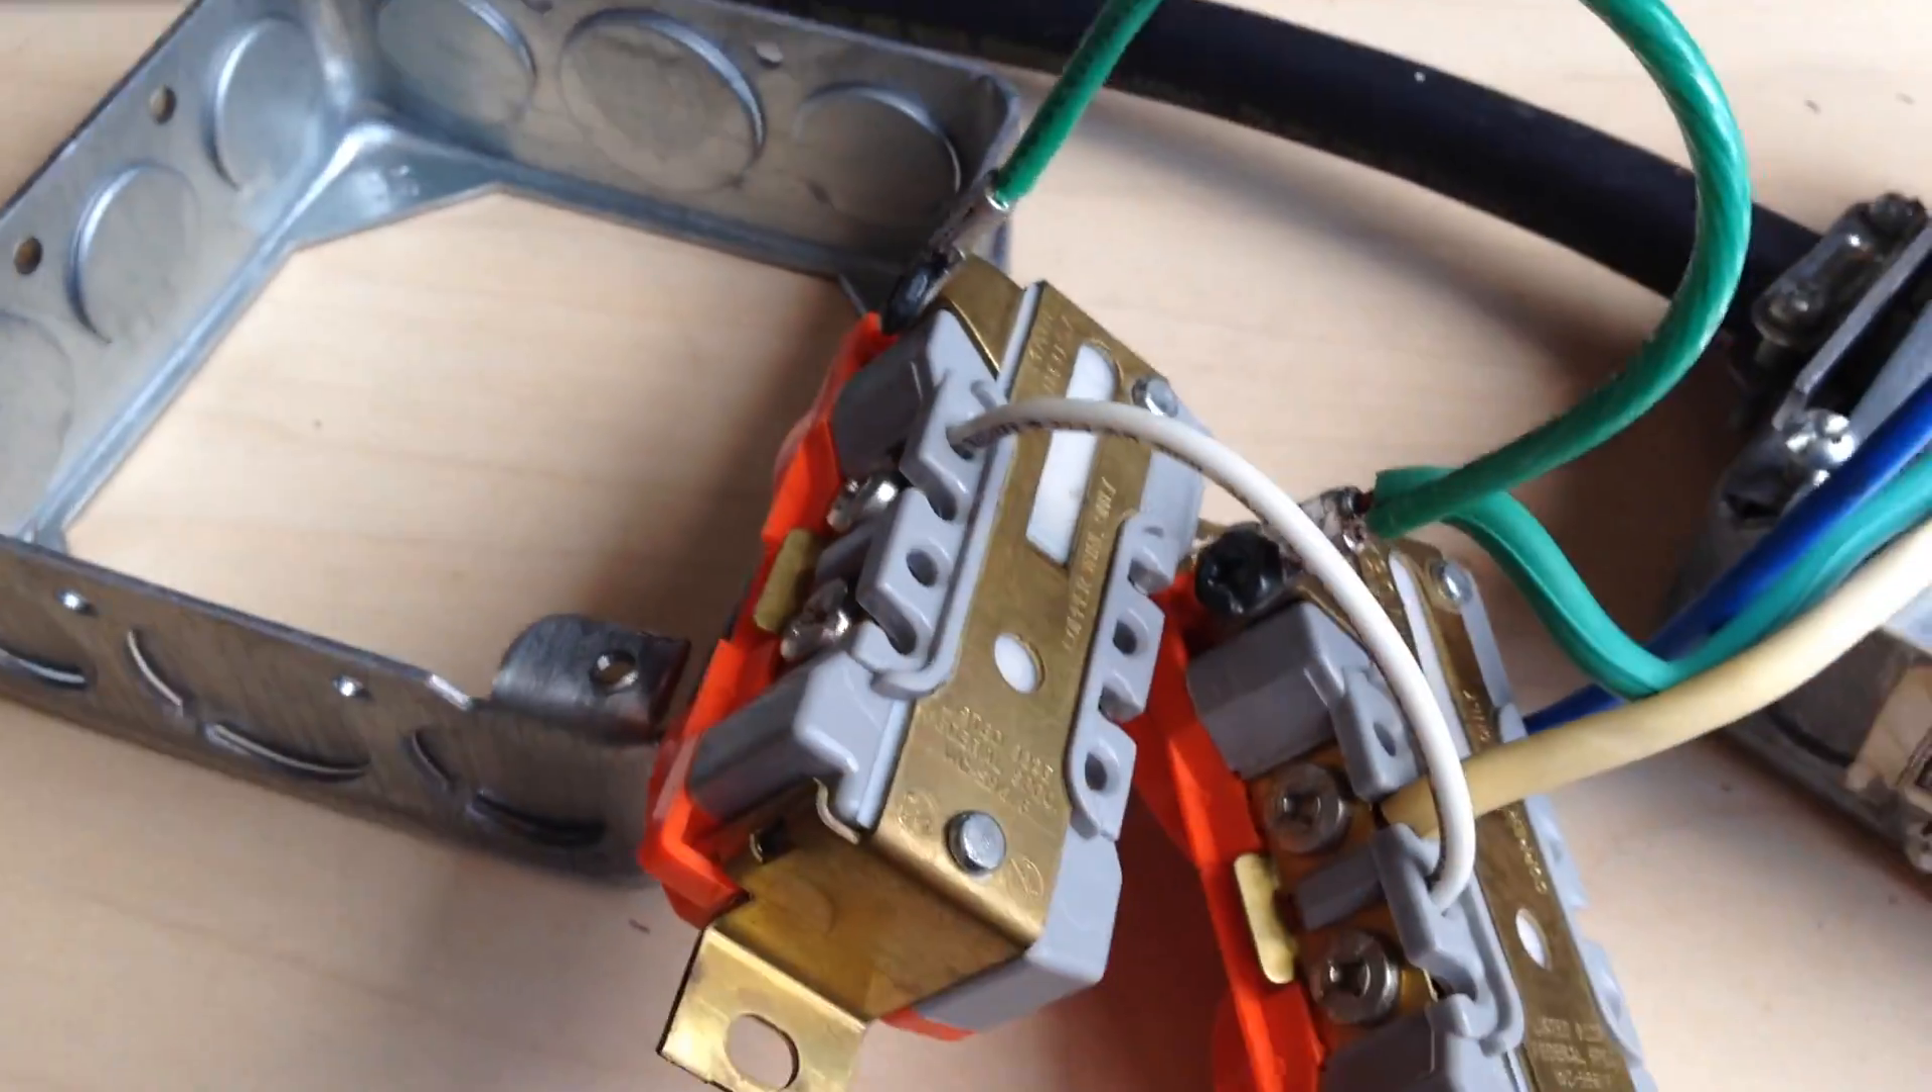Alright, so I've got the neutrals and grounds hooked up.